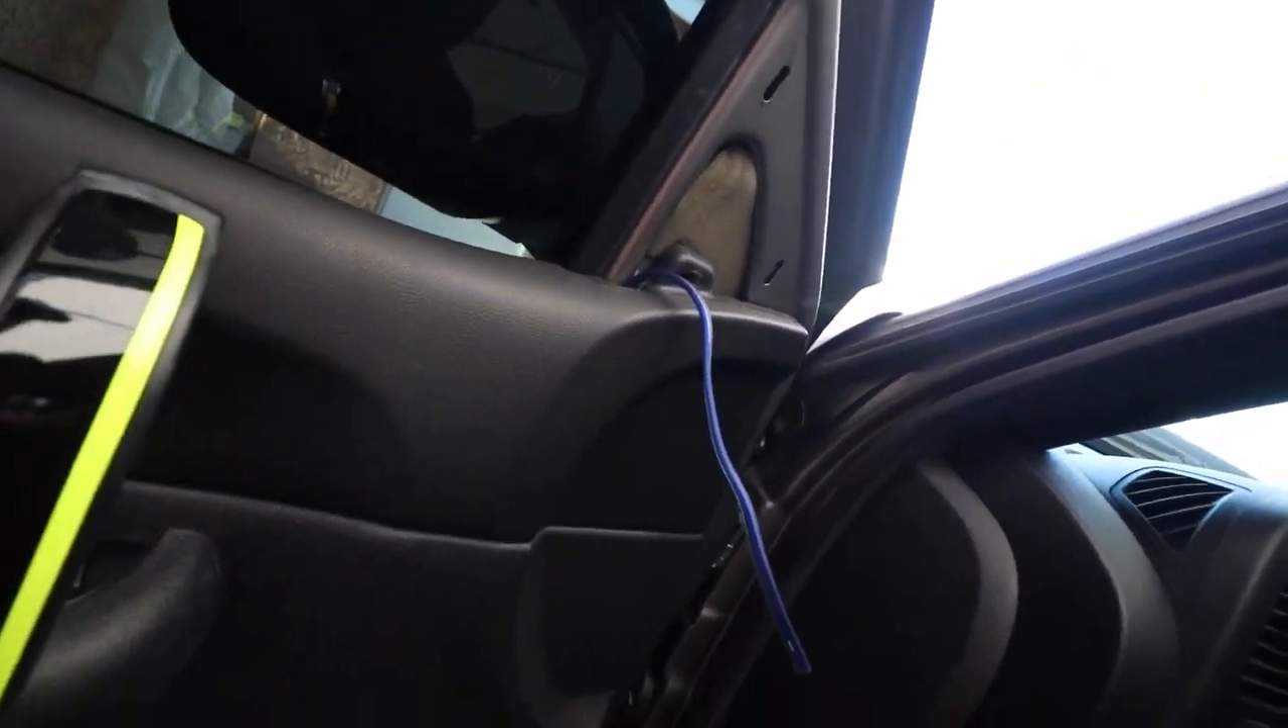I still need to finish wiring our tweeter though so i left the wire for the tweeter here that way i can button everything up here and mount it here.